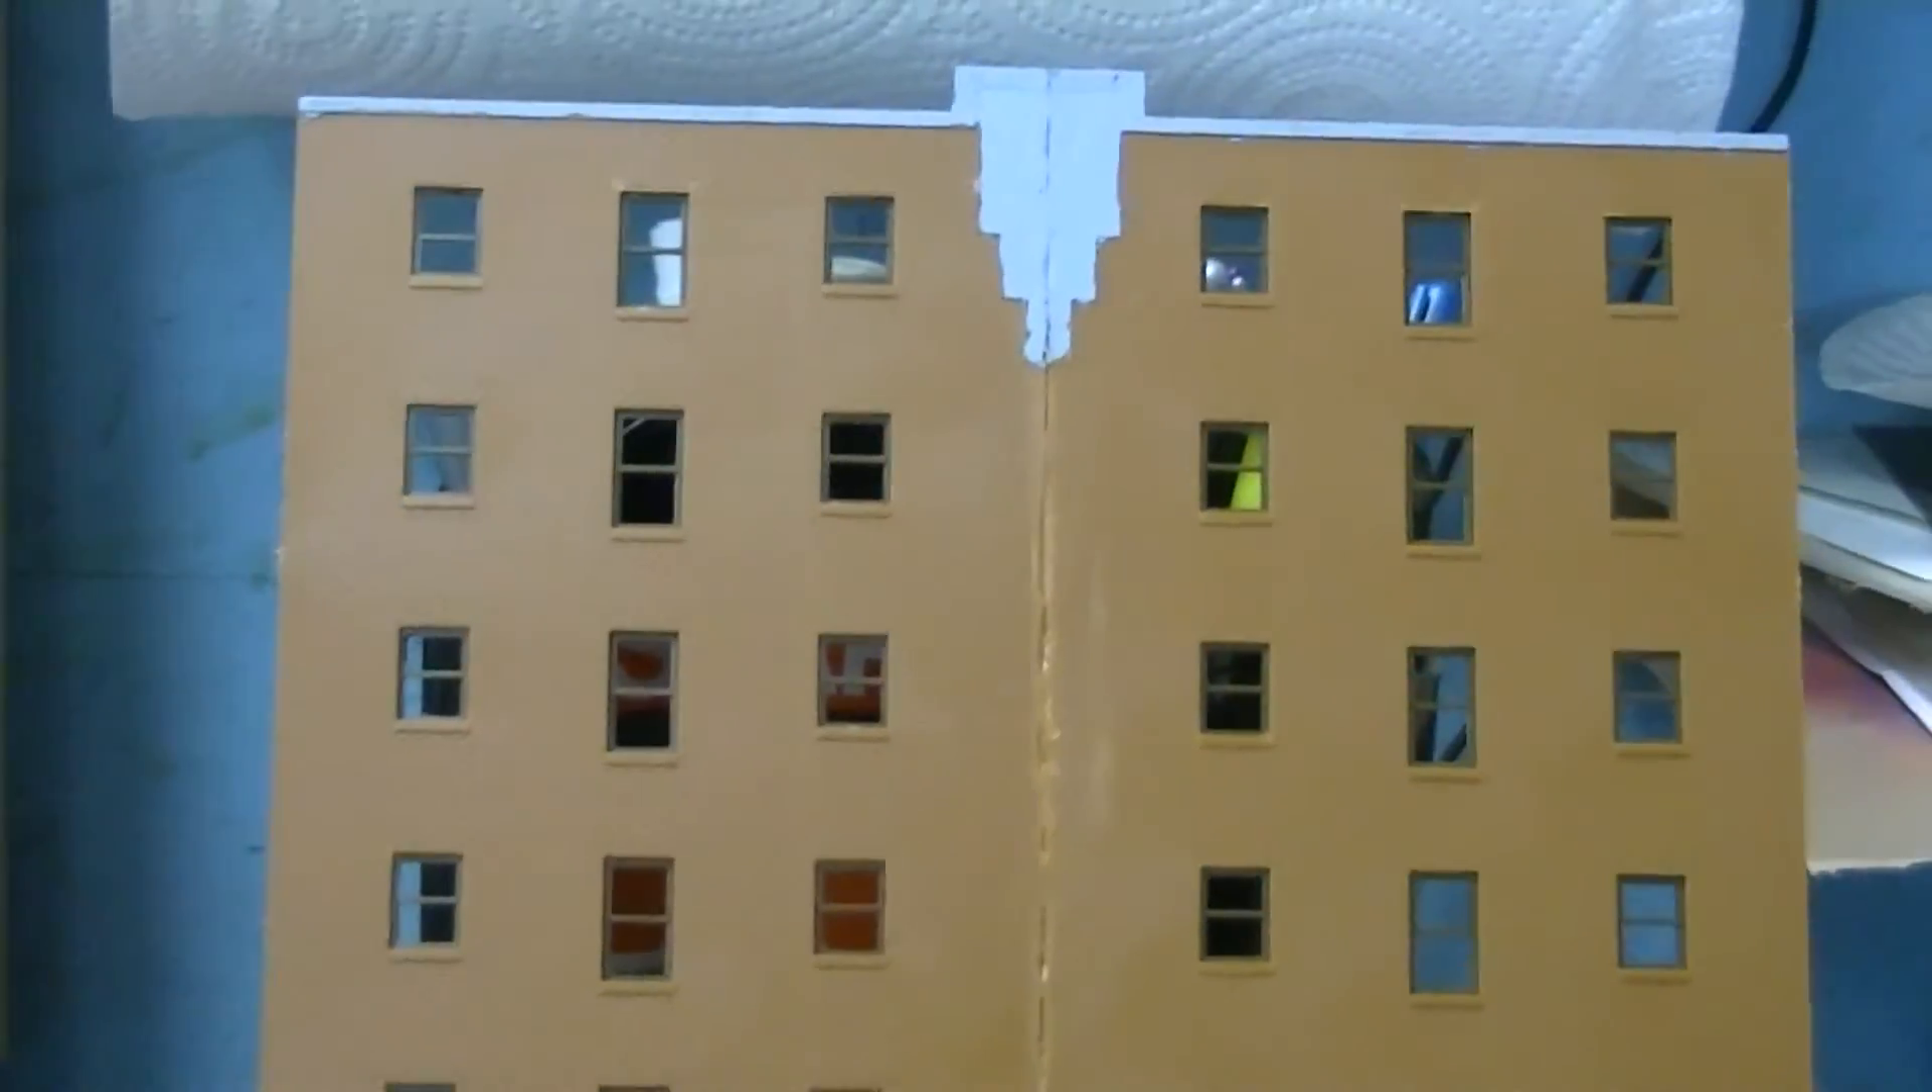All right, finally, all the 10 ,000 window frames are in.